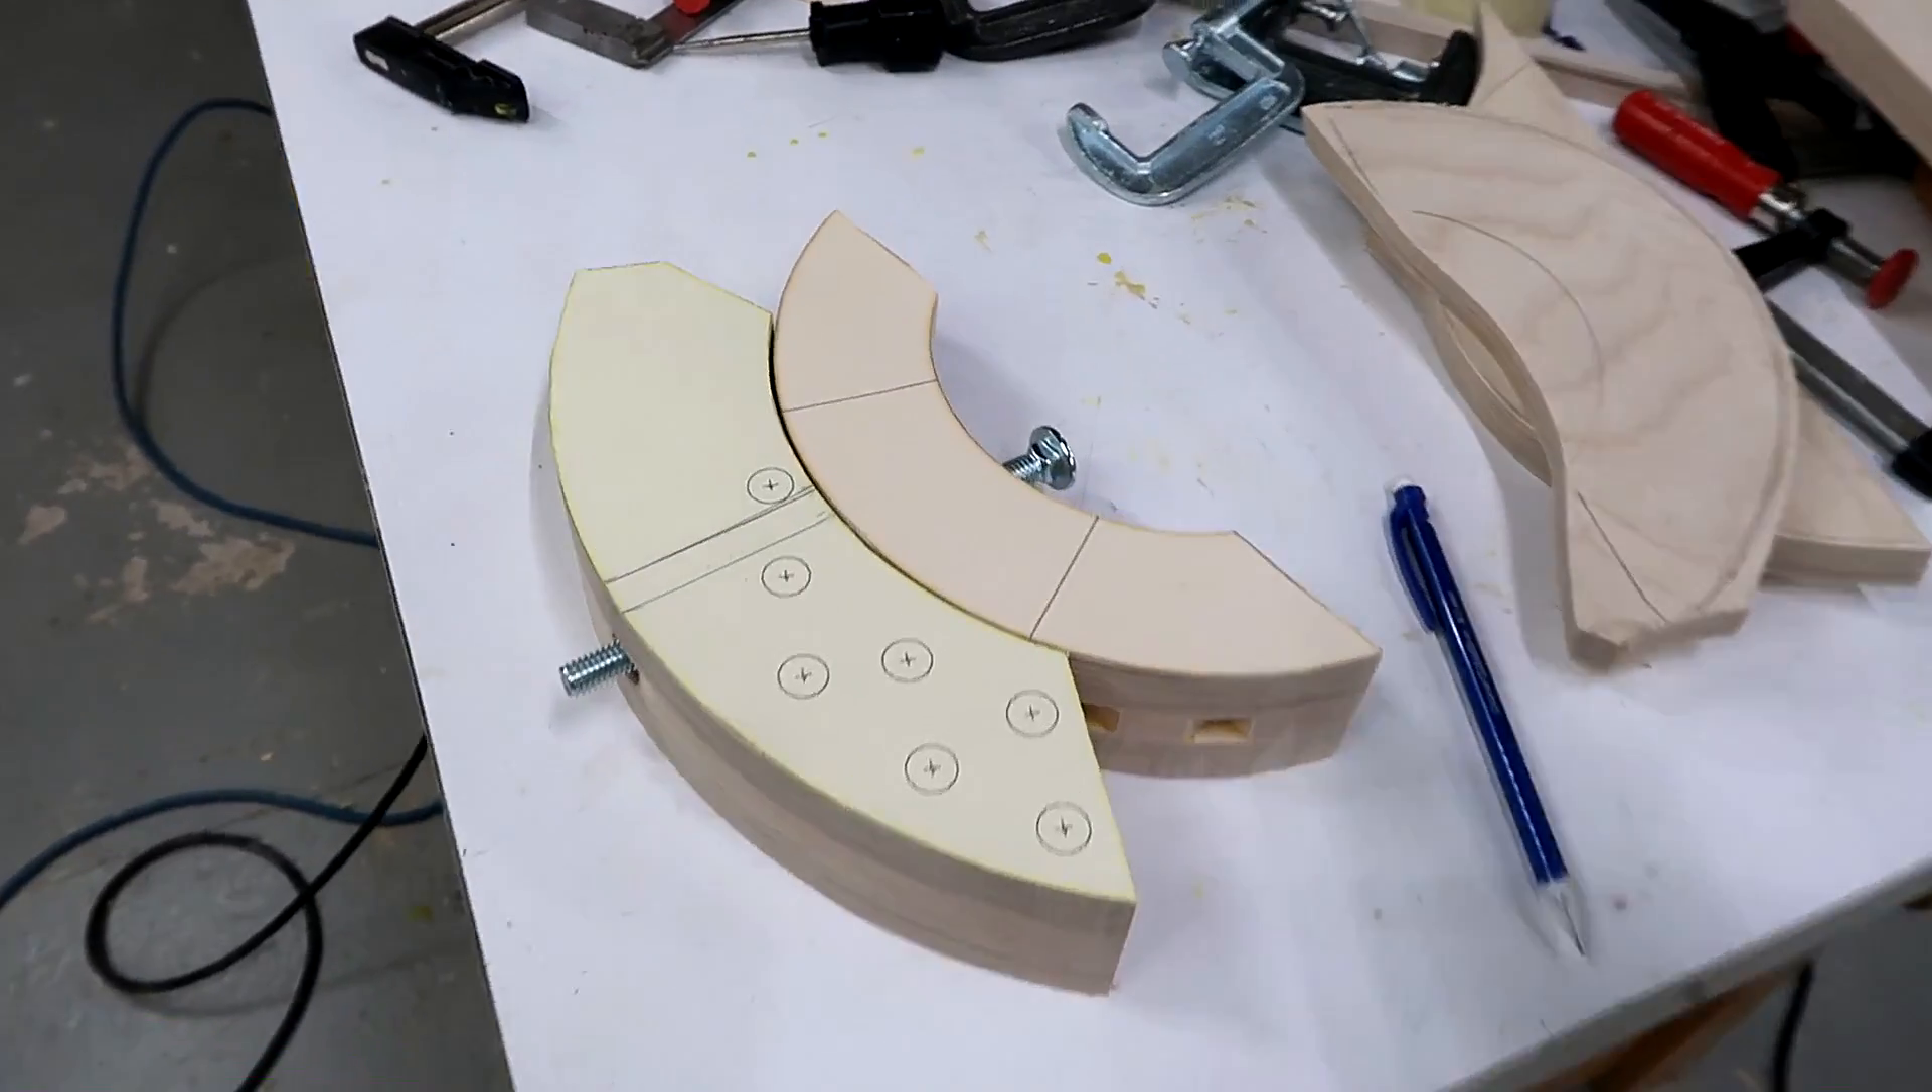And here's the first of my trunnions with the paper templates still attached.